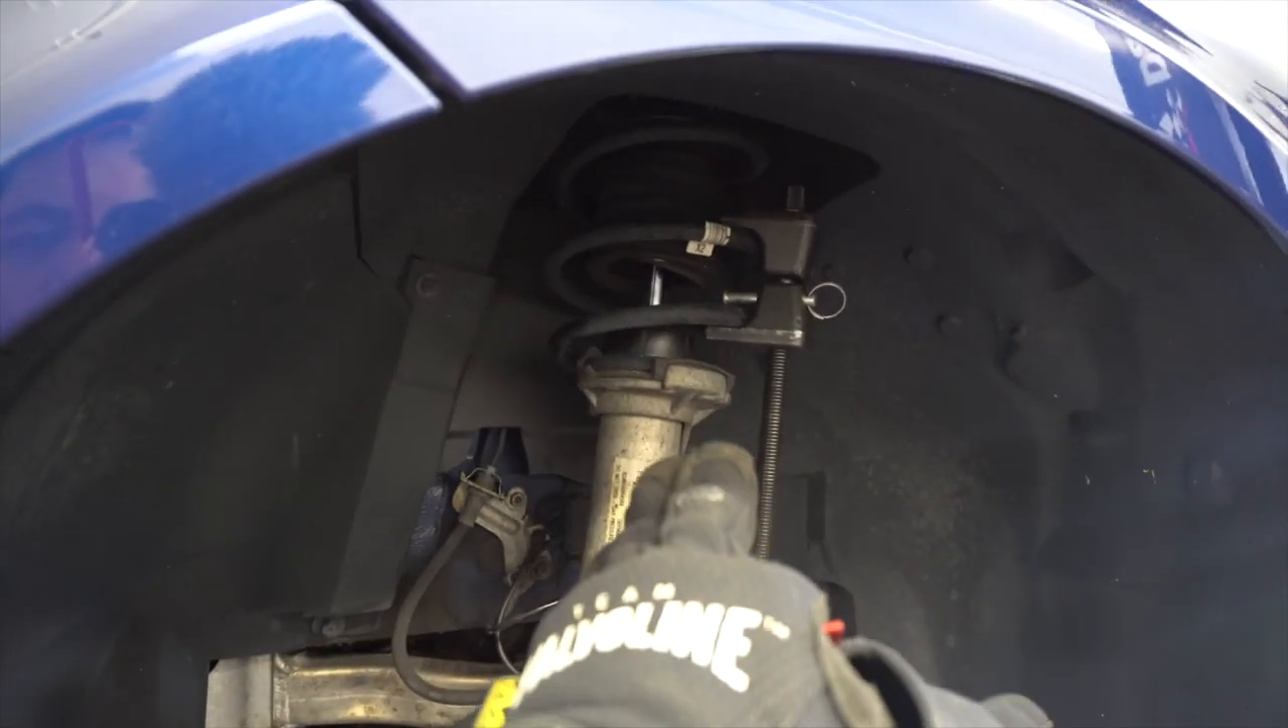So we've got that spring compressor on.